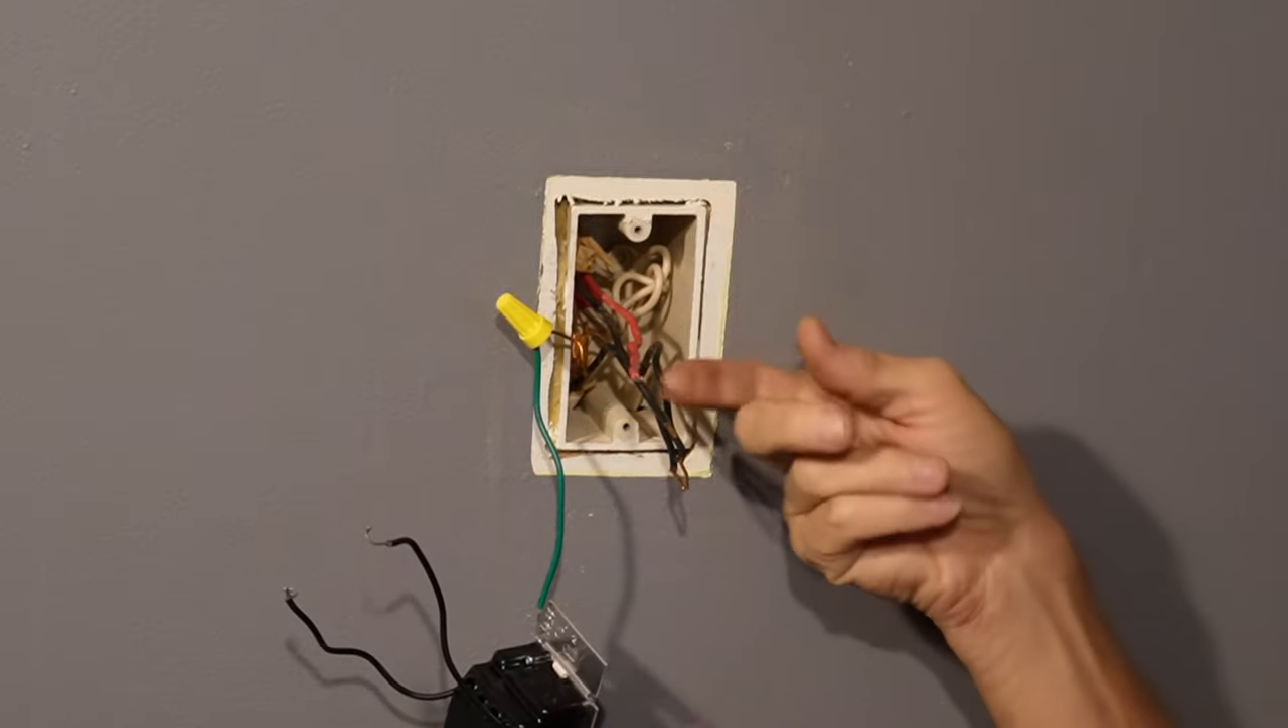Now we got the ground wire hooked on the green one there.